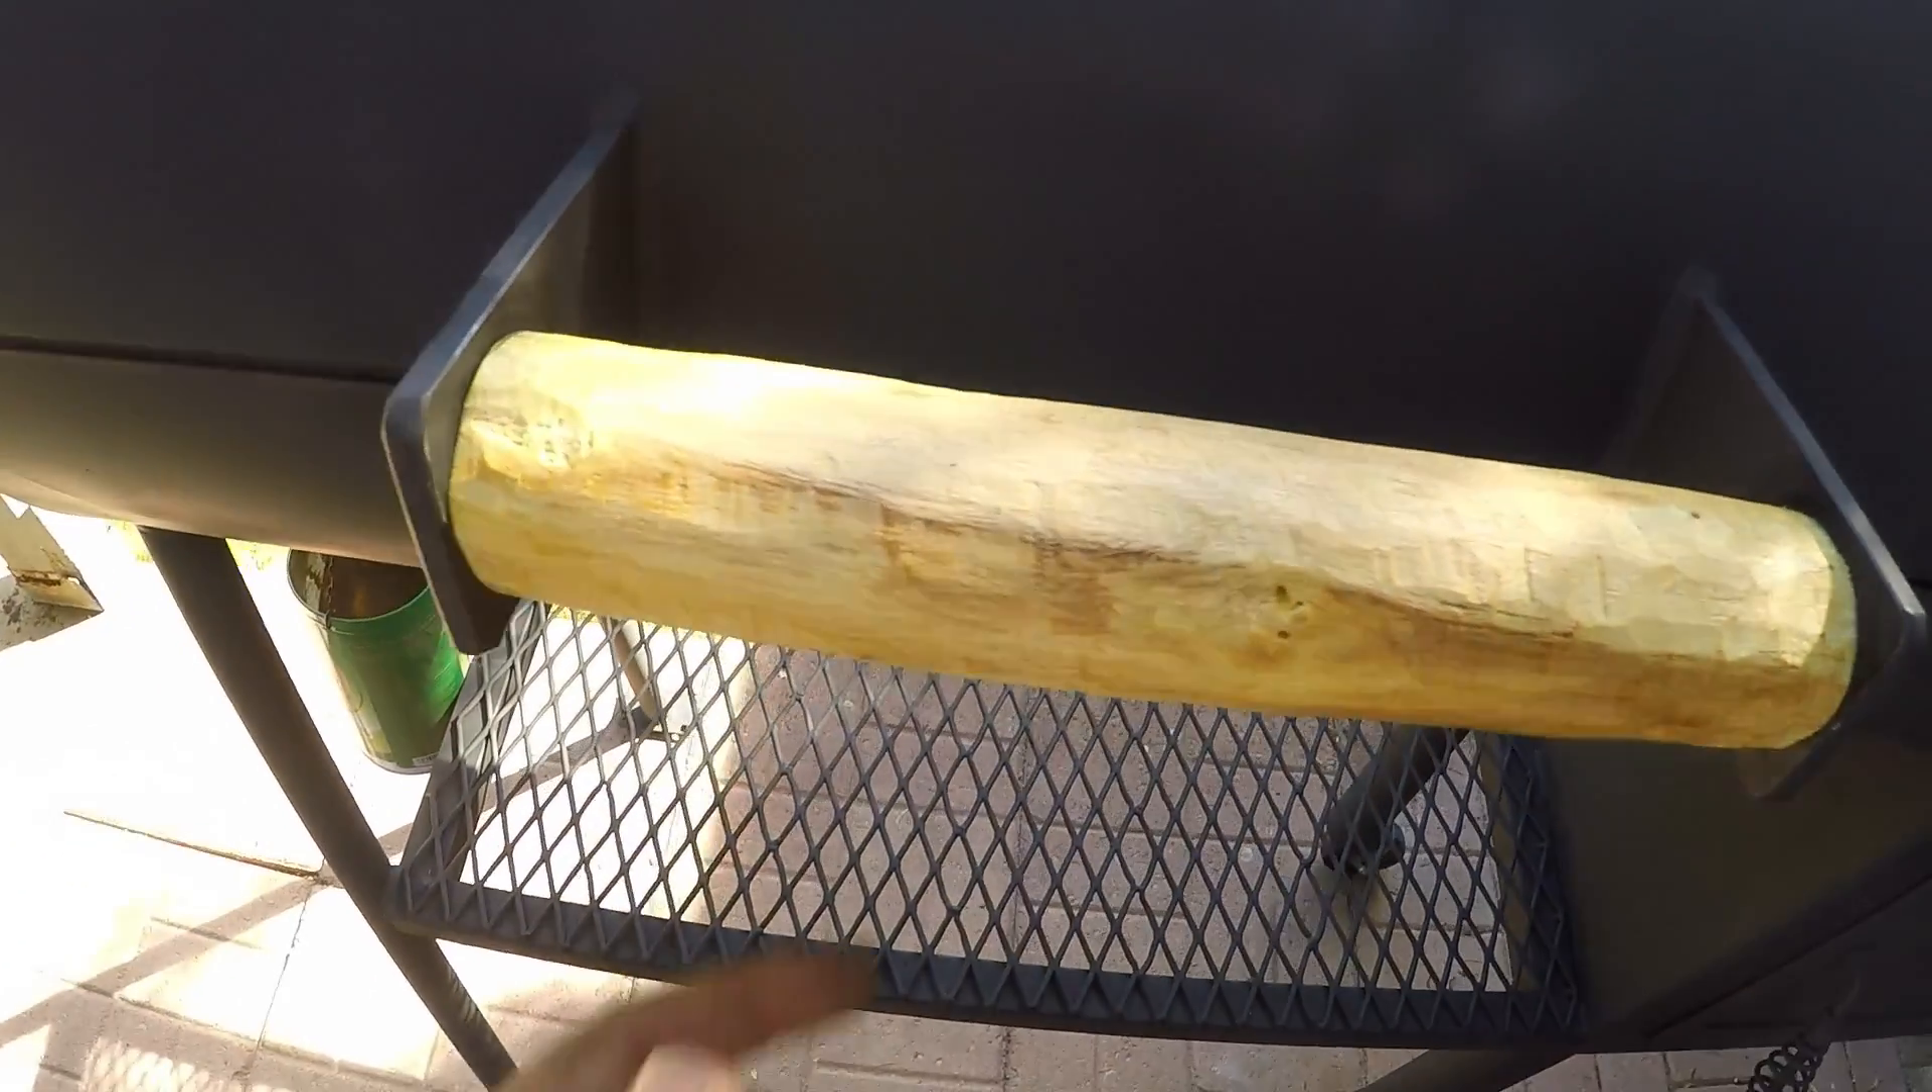Y ya le puse su nuevo agarradera puse un mismo tronco de los que tengo aquí de la leña.